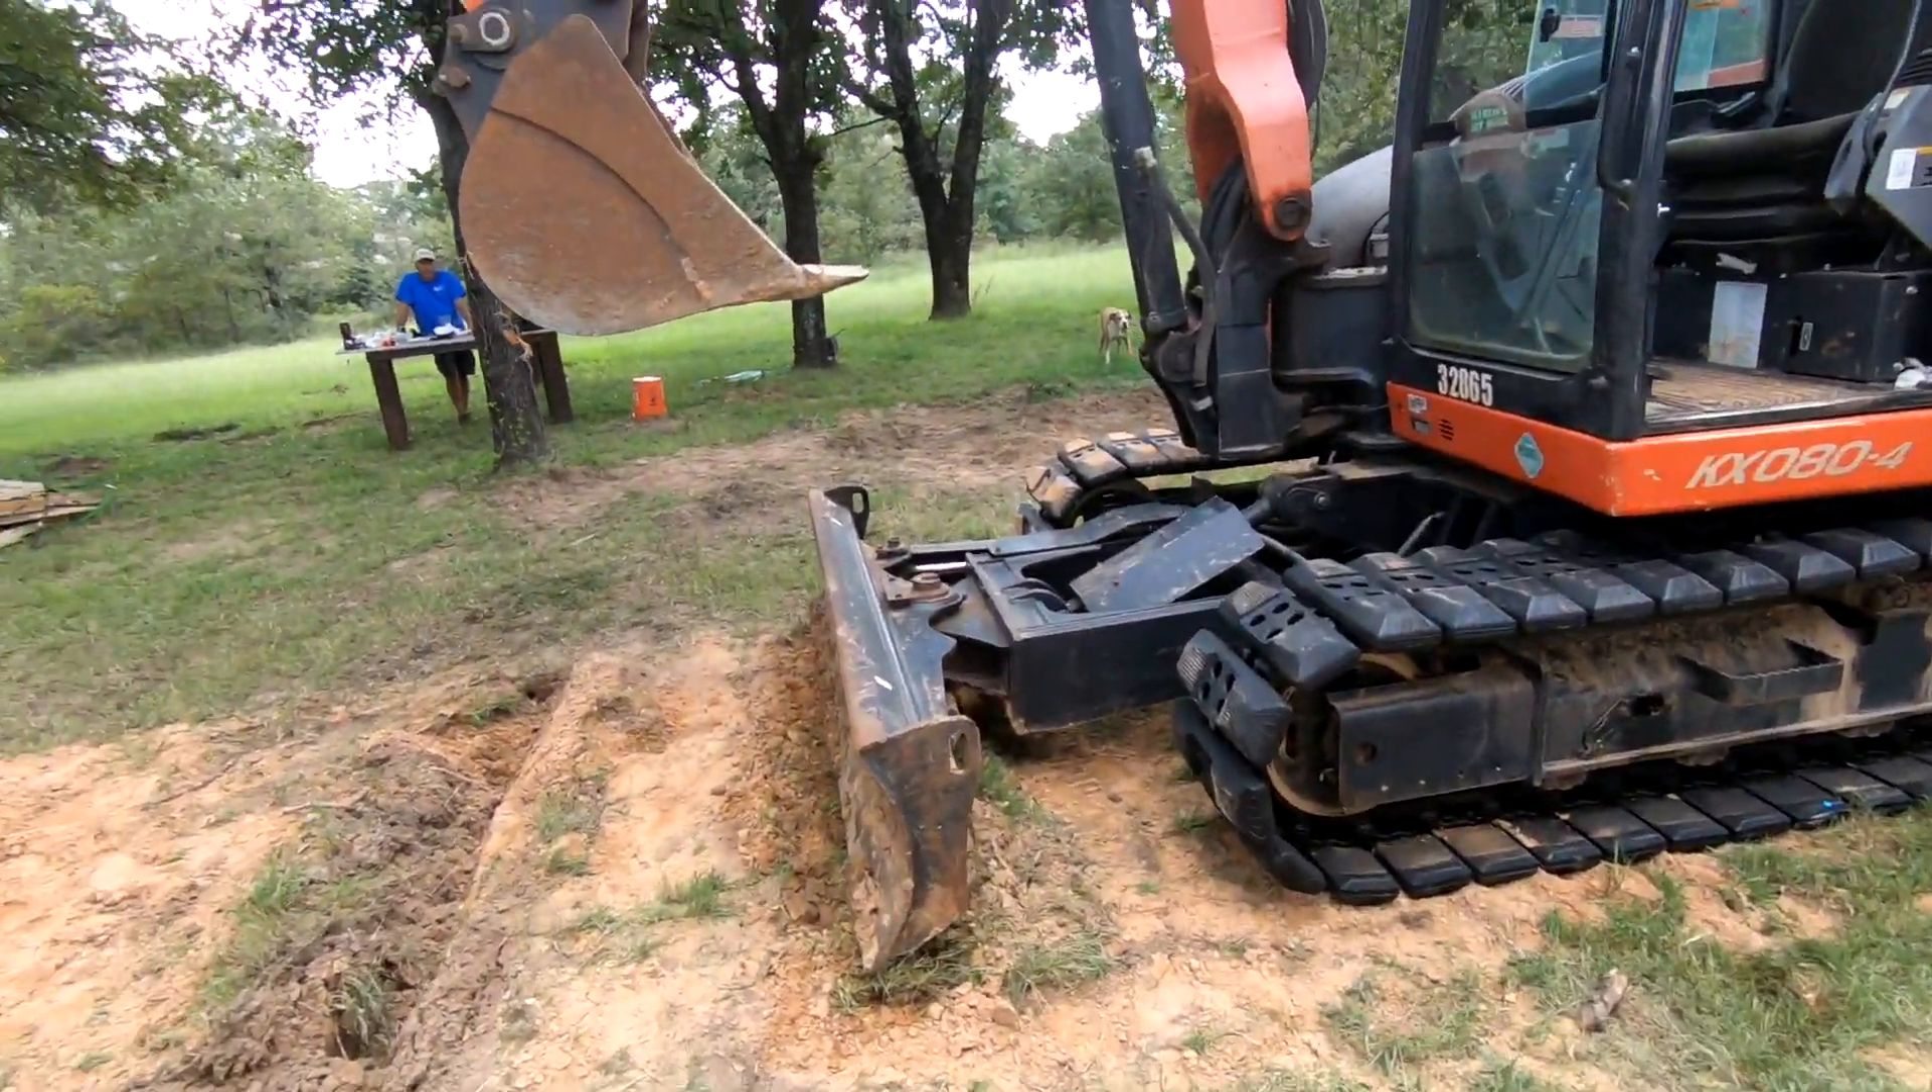Okay, so we are done with putting these tracks on the machine.